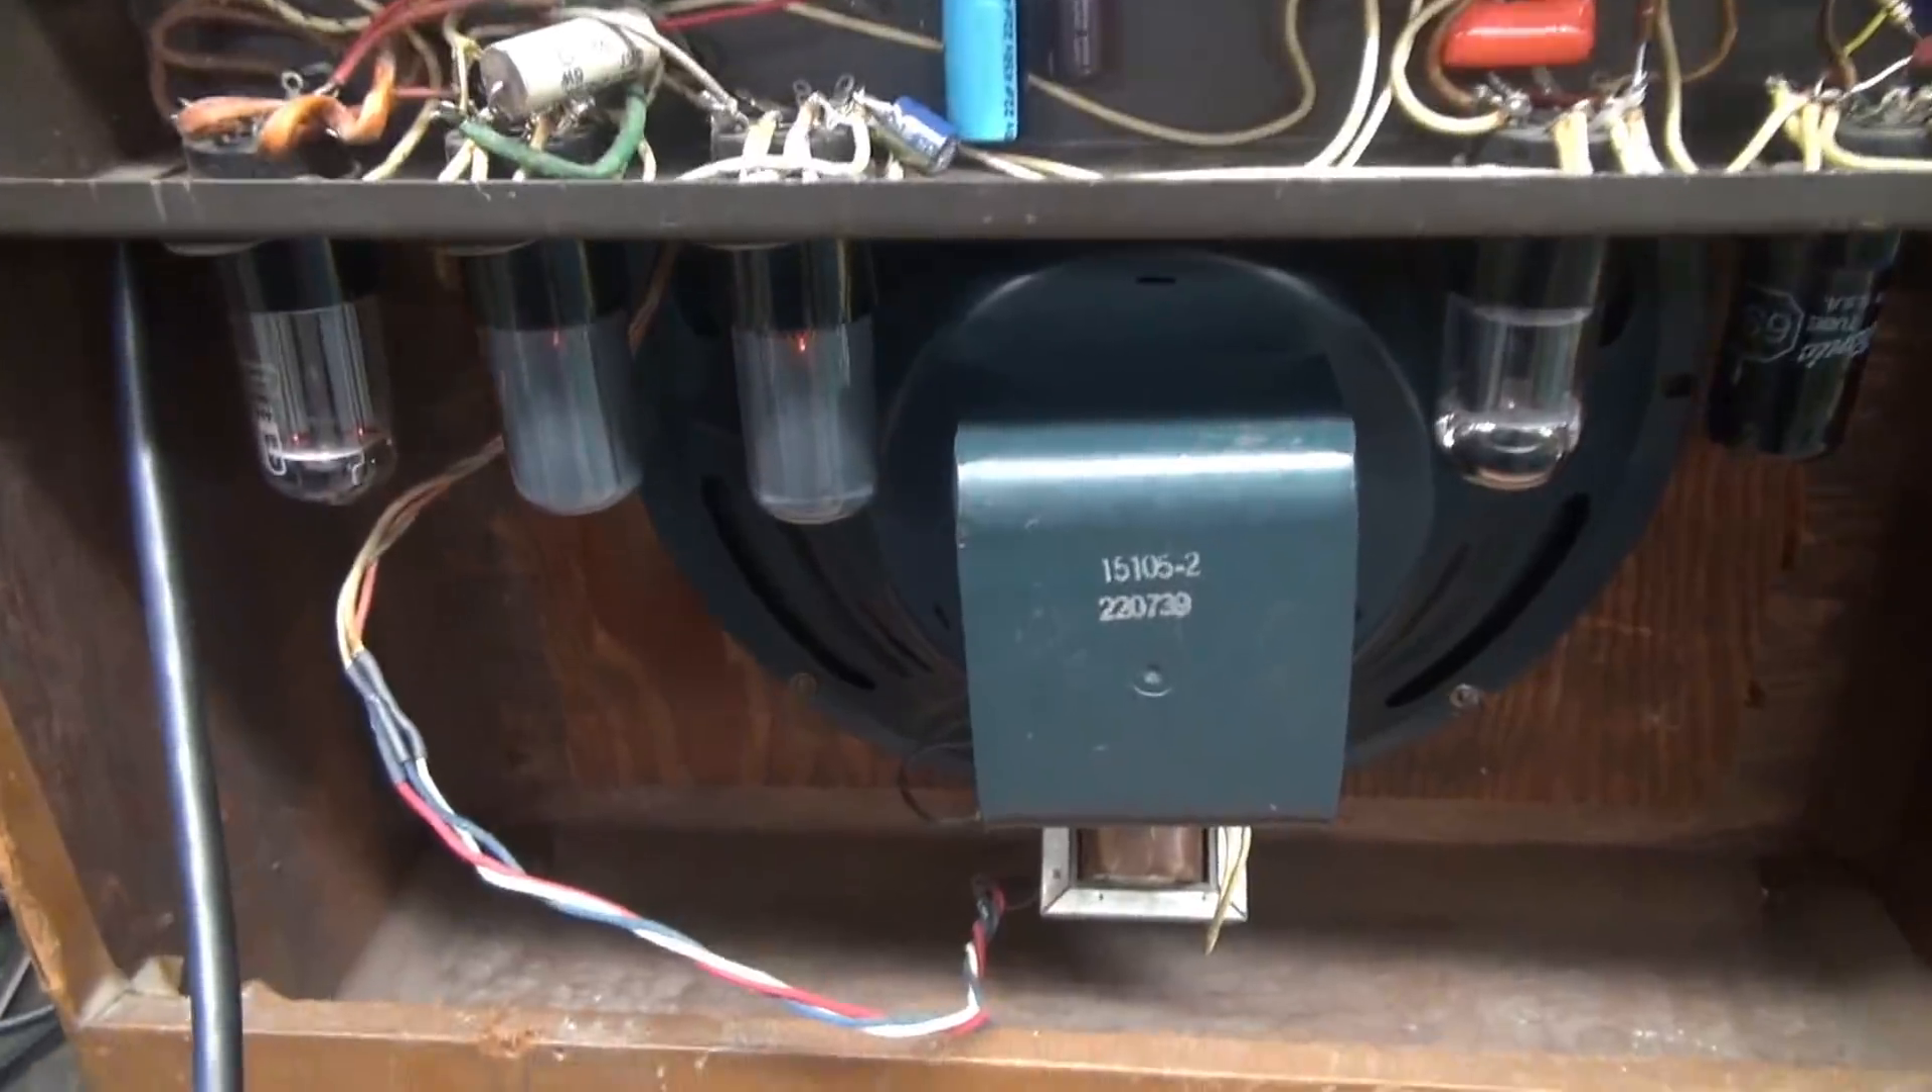The chassis is reinstalled into the cabinet as well as the speaker.